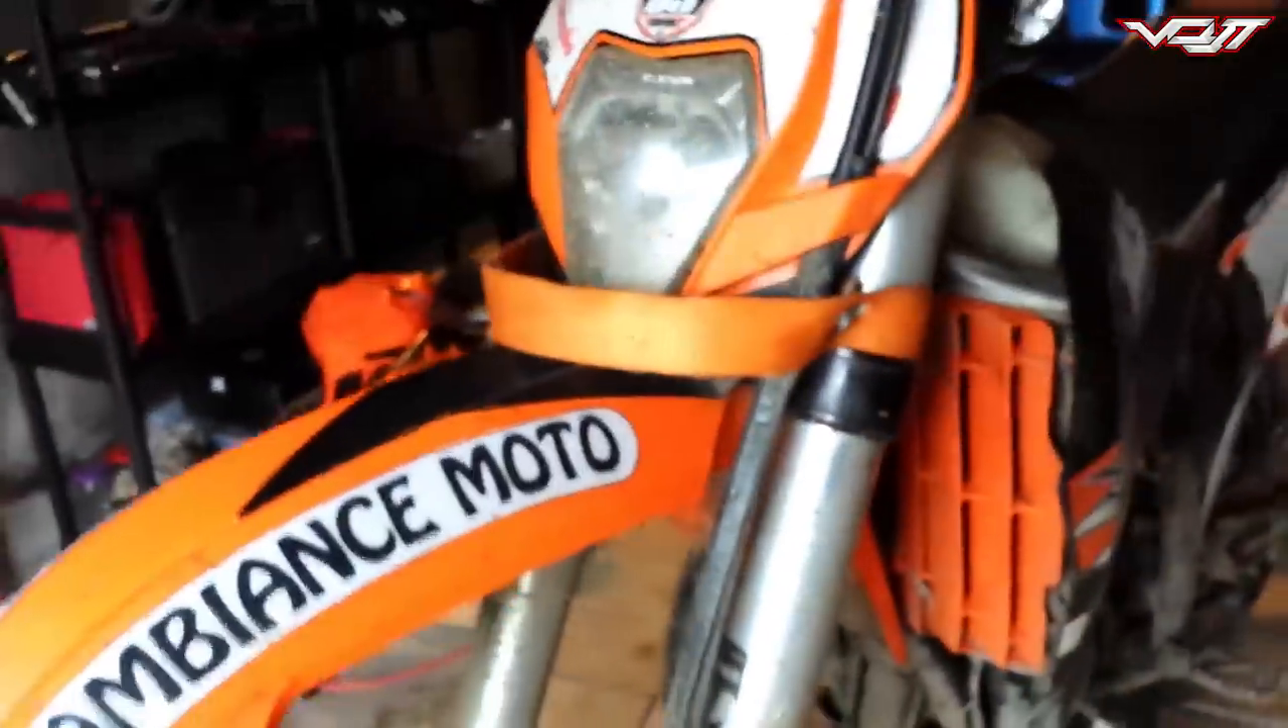Donc voilà, la sangle est mise.